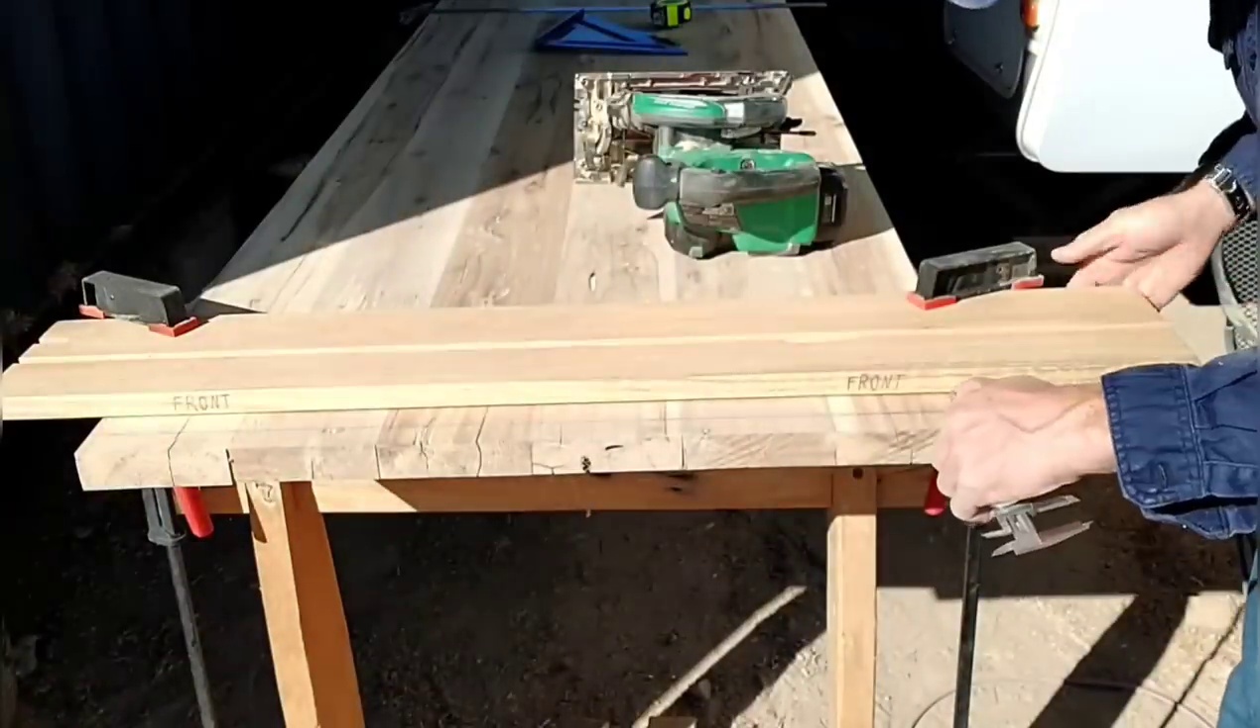Here I've clamped on a piece of oak that has a nice straight edge that I'll be using as a guide or a fence so that when I make this cut it'll be nice and straight.